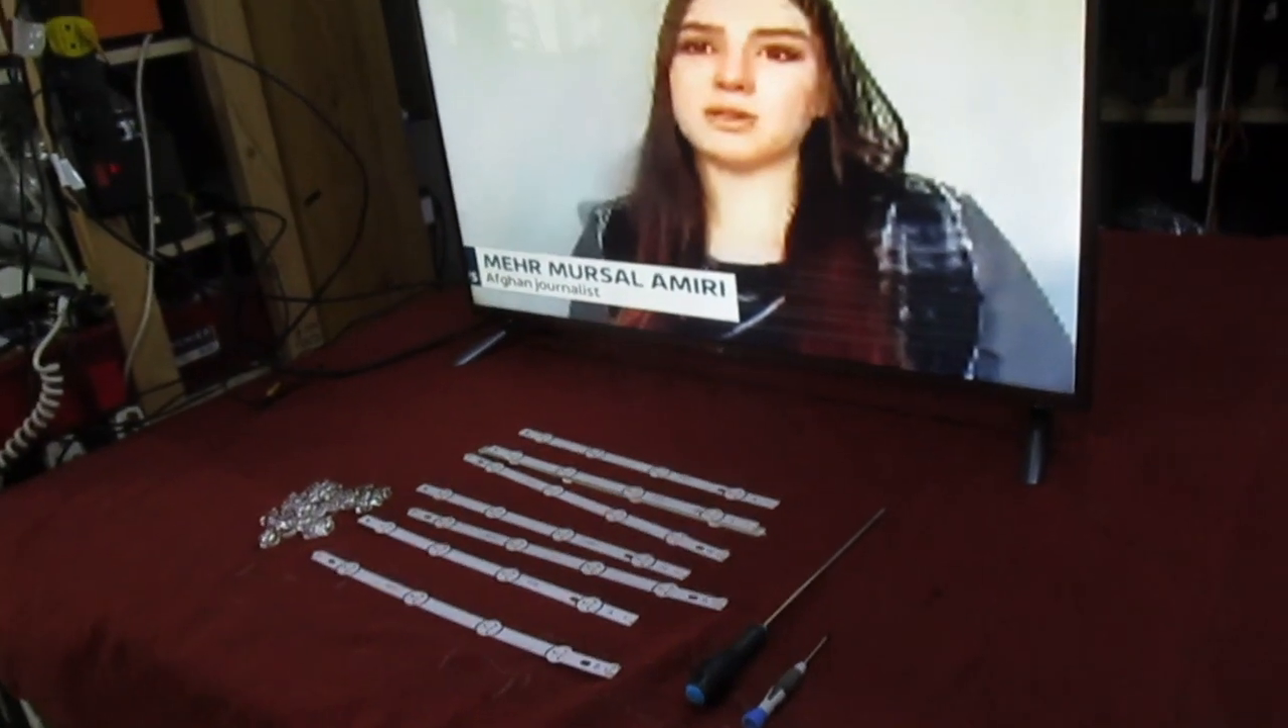Right so there we go that's the tv all back together that's the end result.